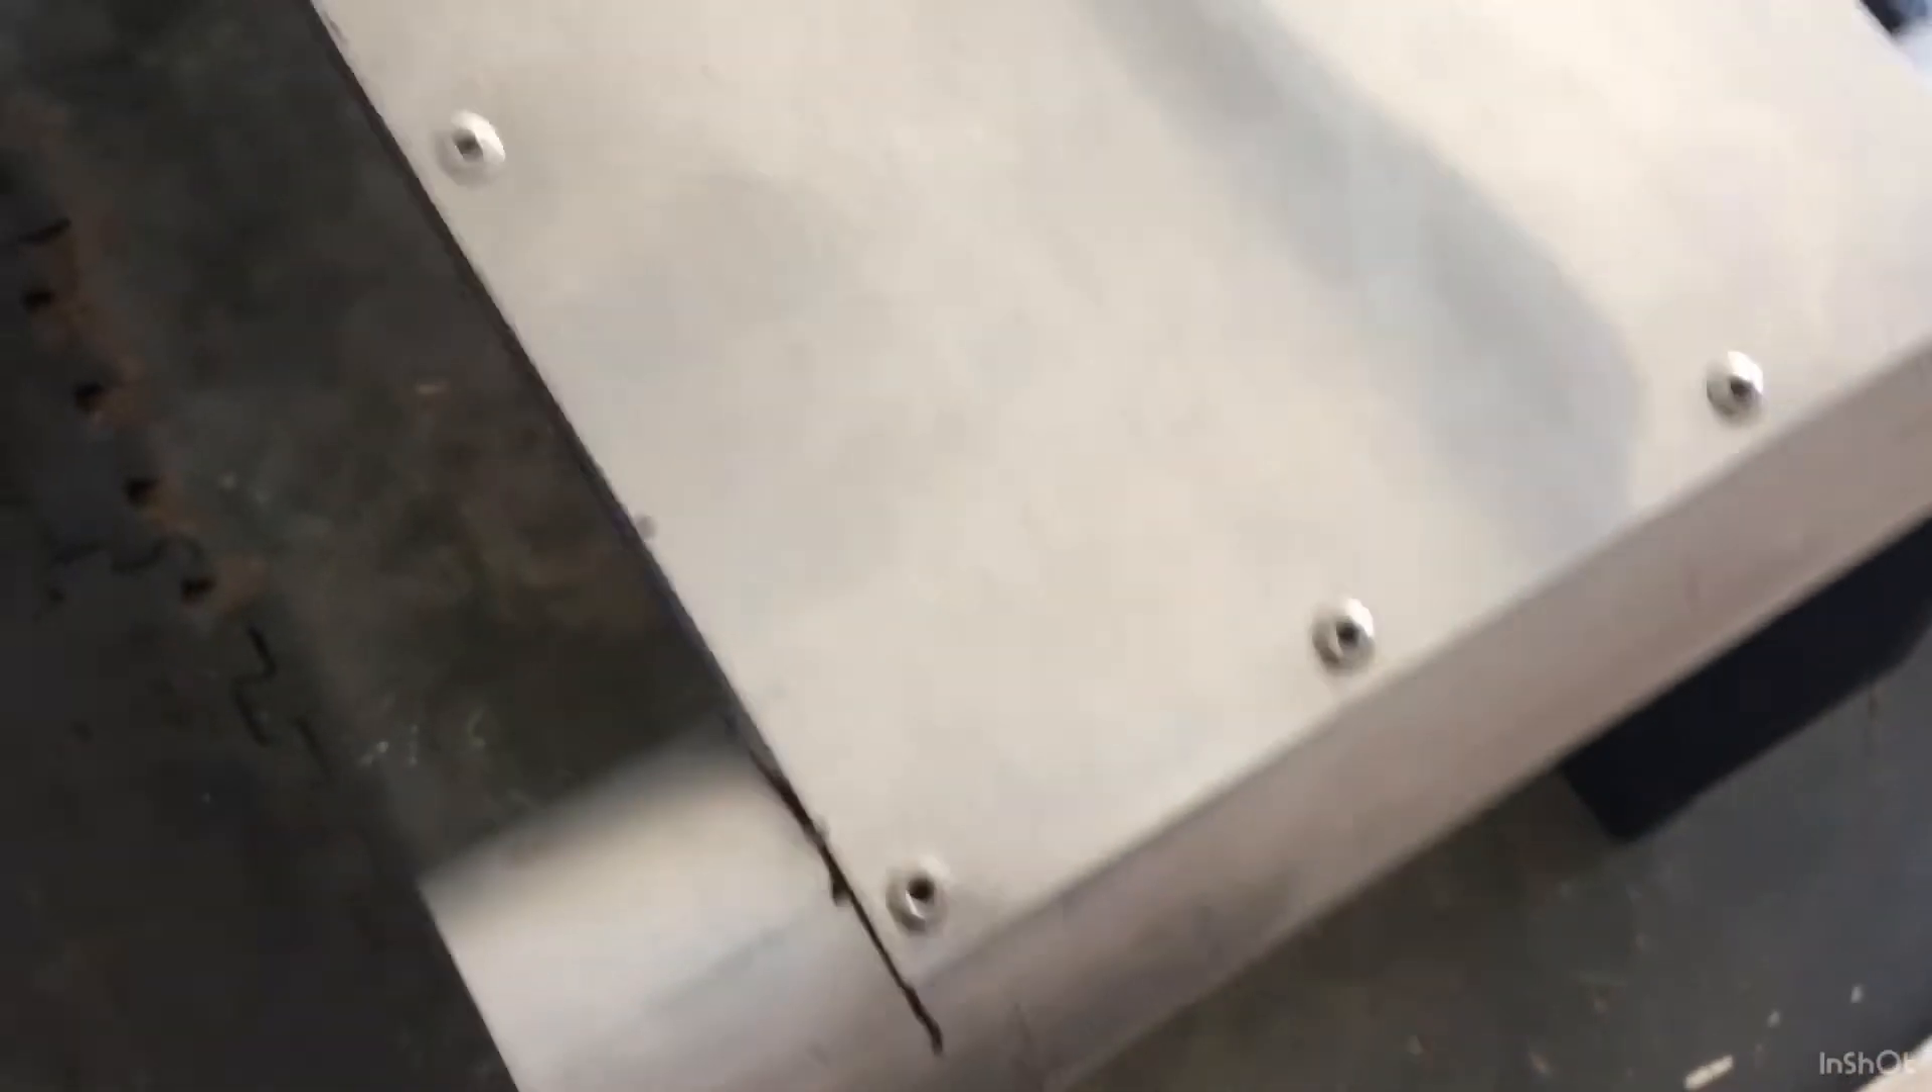But I'm putting in these these are the aluminum rivets the small head aluminum rivets and you can see I've got the sheet drilled and riveted these are the stainless steel rivet heads here.